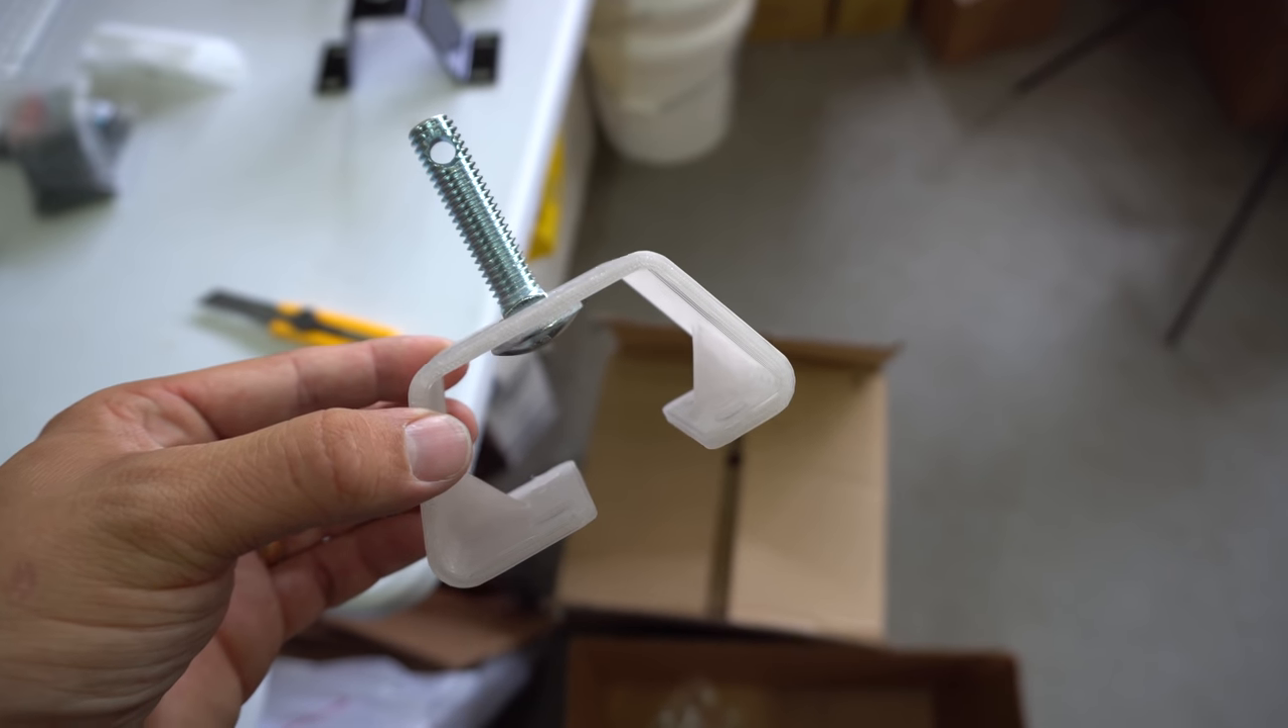Um, and here's the, here's the other bracket with the carriage bolt pushed through it.